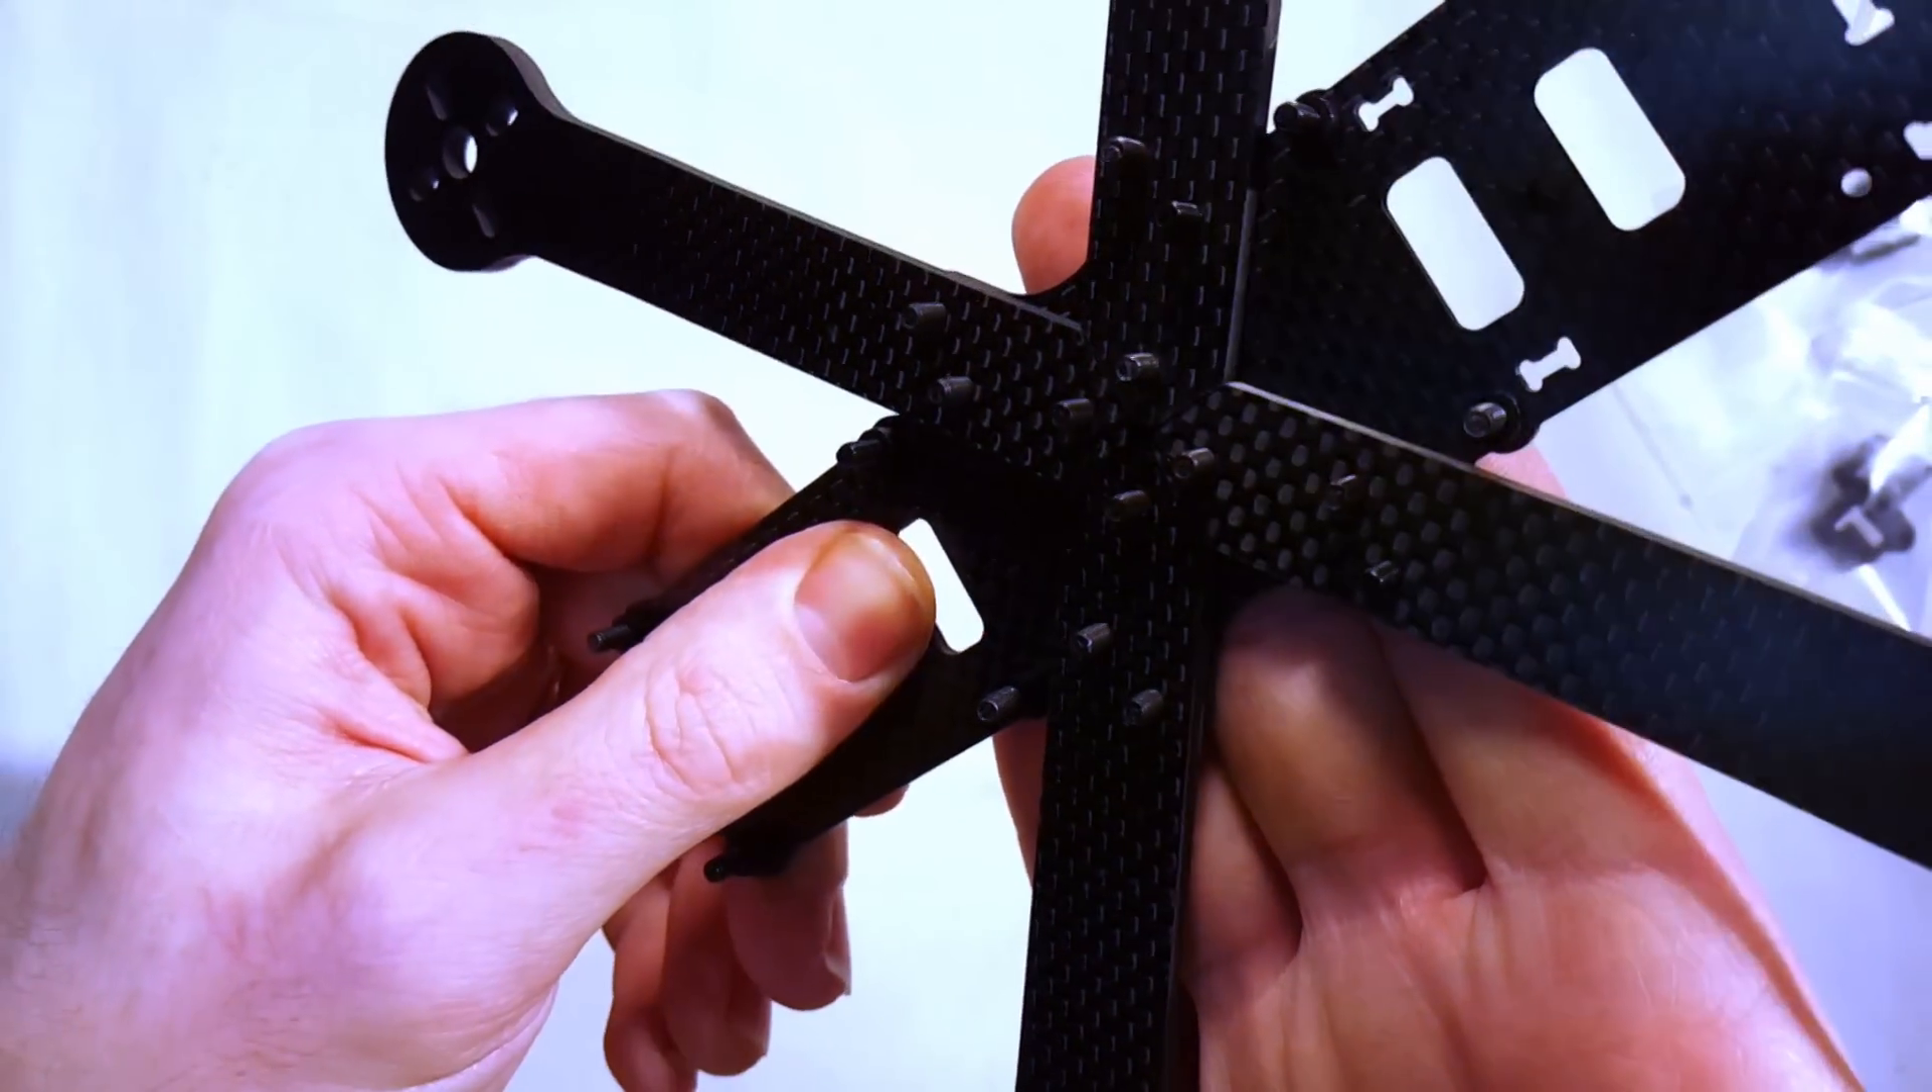Right so i got all my screws in.